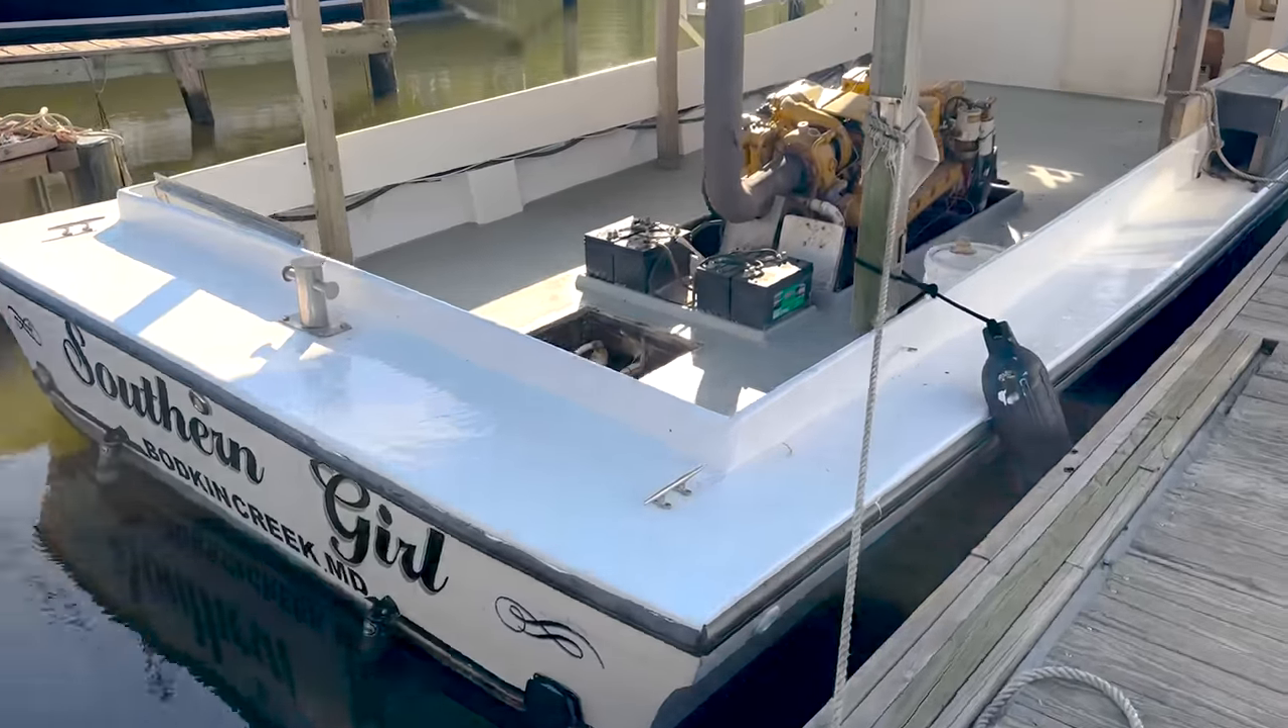The boat's not 100 % put back together, I still have this hatch out of the floor and the engine box I'm still painting.